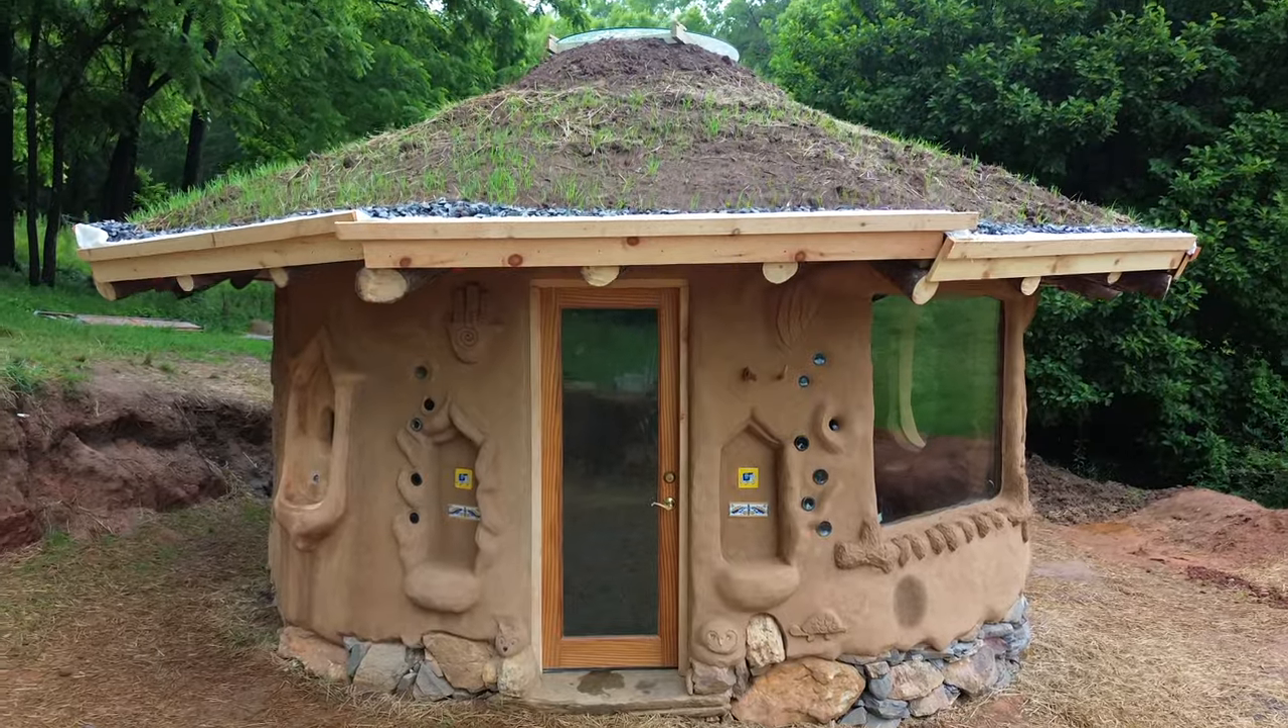To officially bring this build to a close, we installed our front door and here is what the final finished cob house looked like when it was complete.